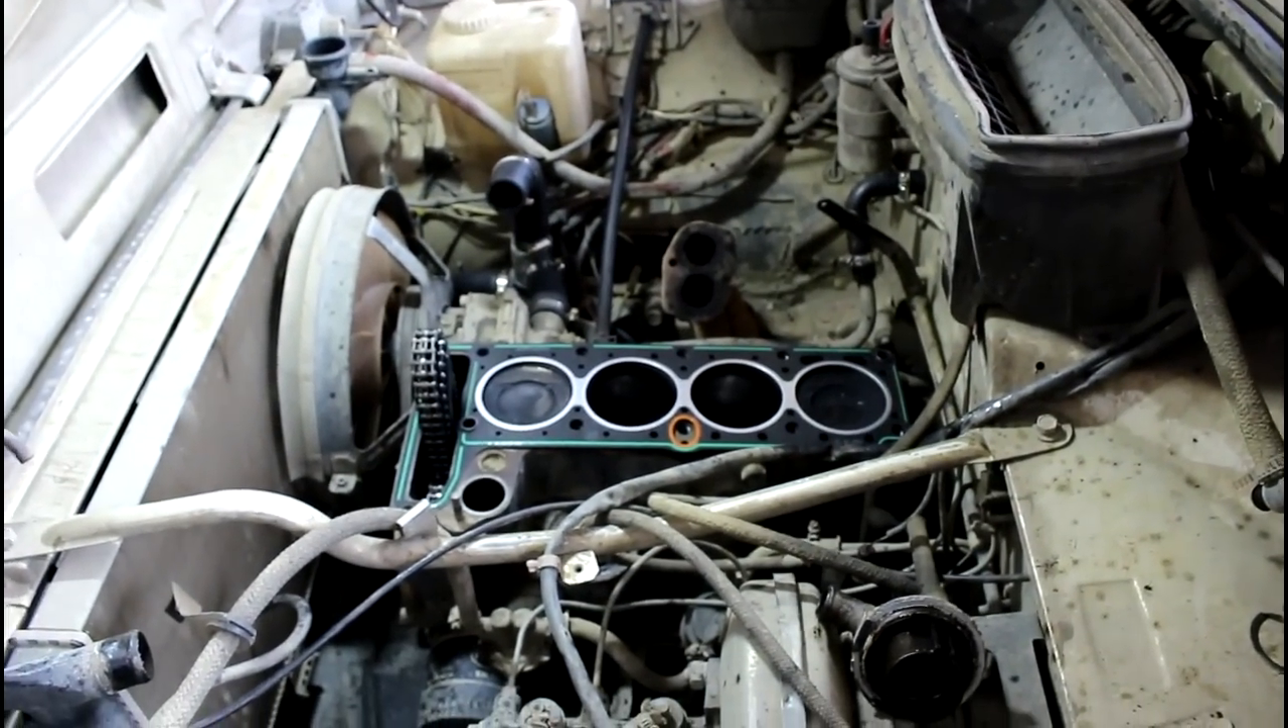Положил я прокладку. Прокладка у нас фирма Триали.